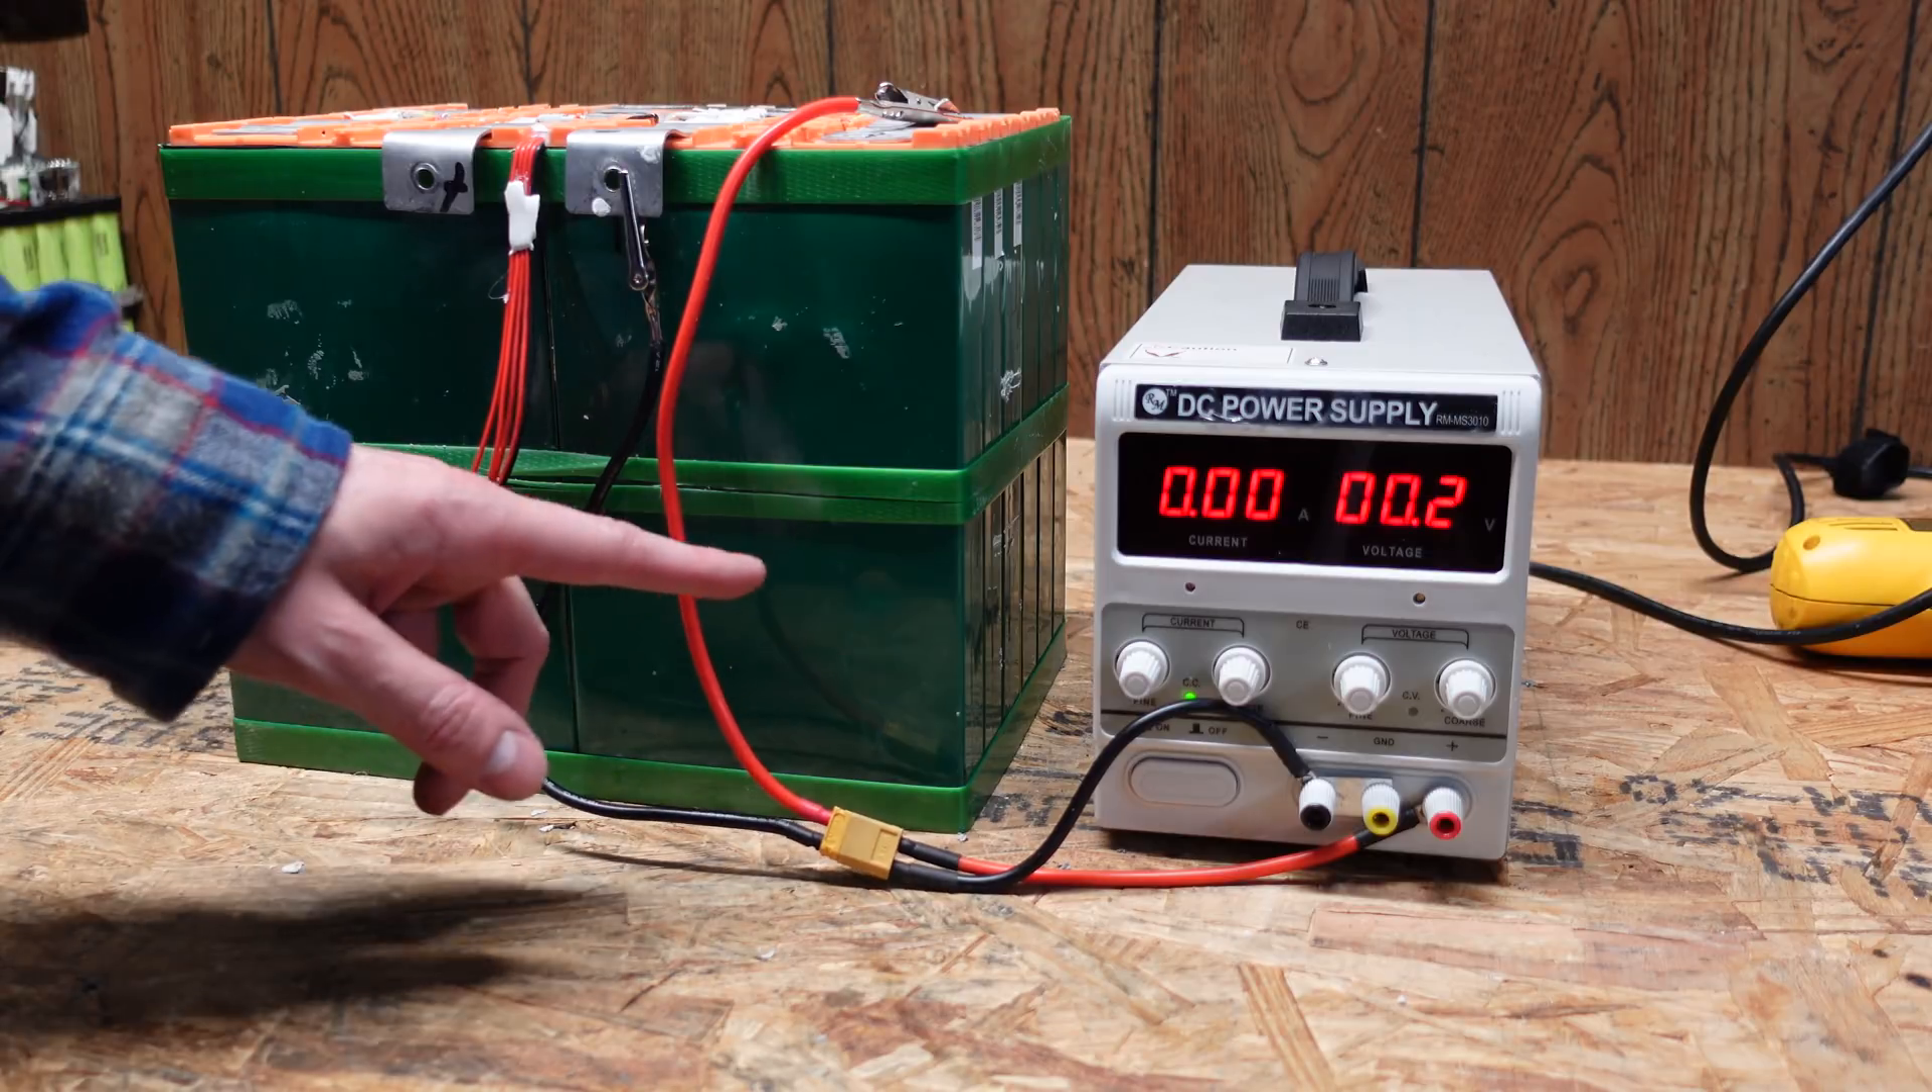So I have this DC power supply connected up to the low-voltage grouping of cells here.